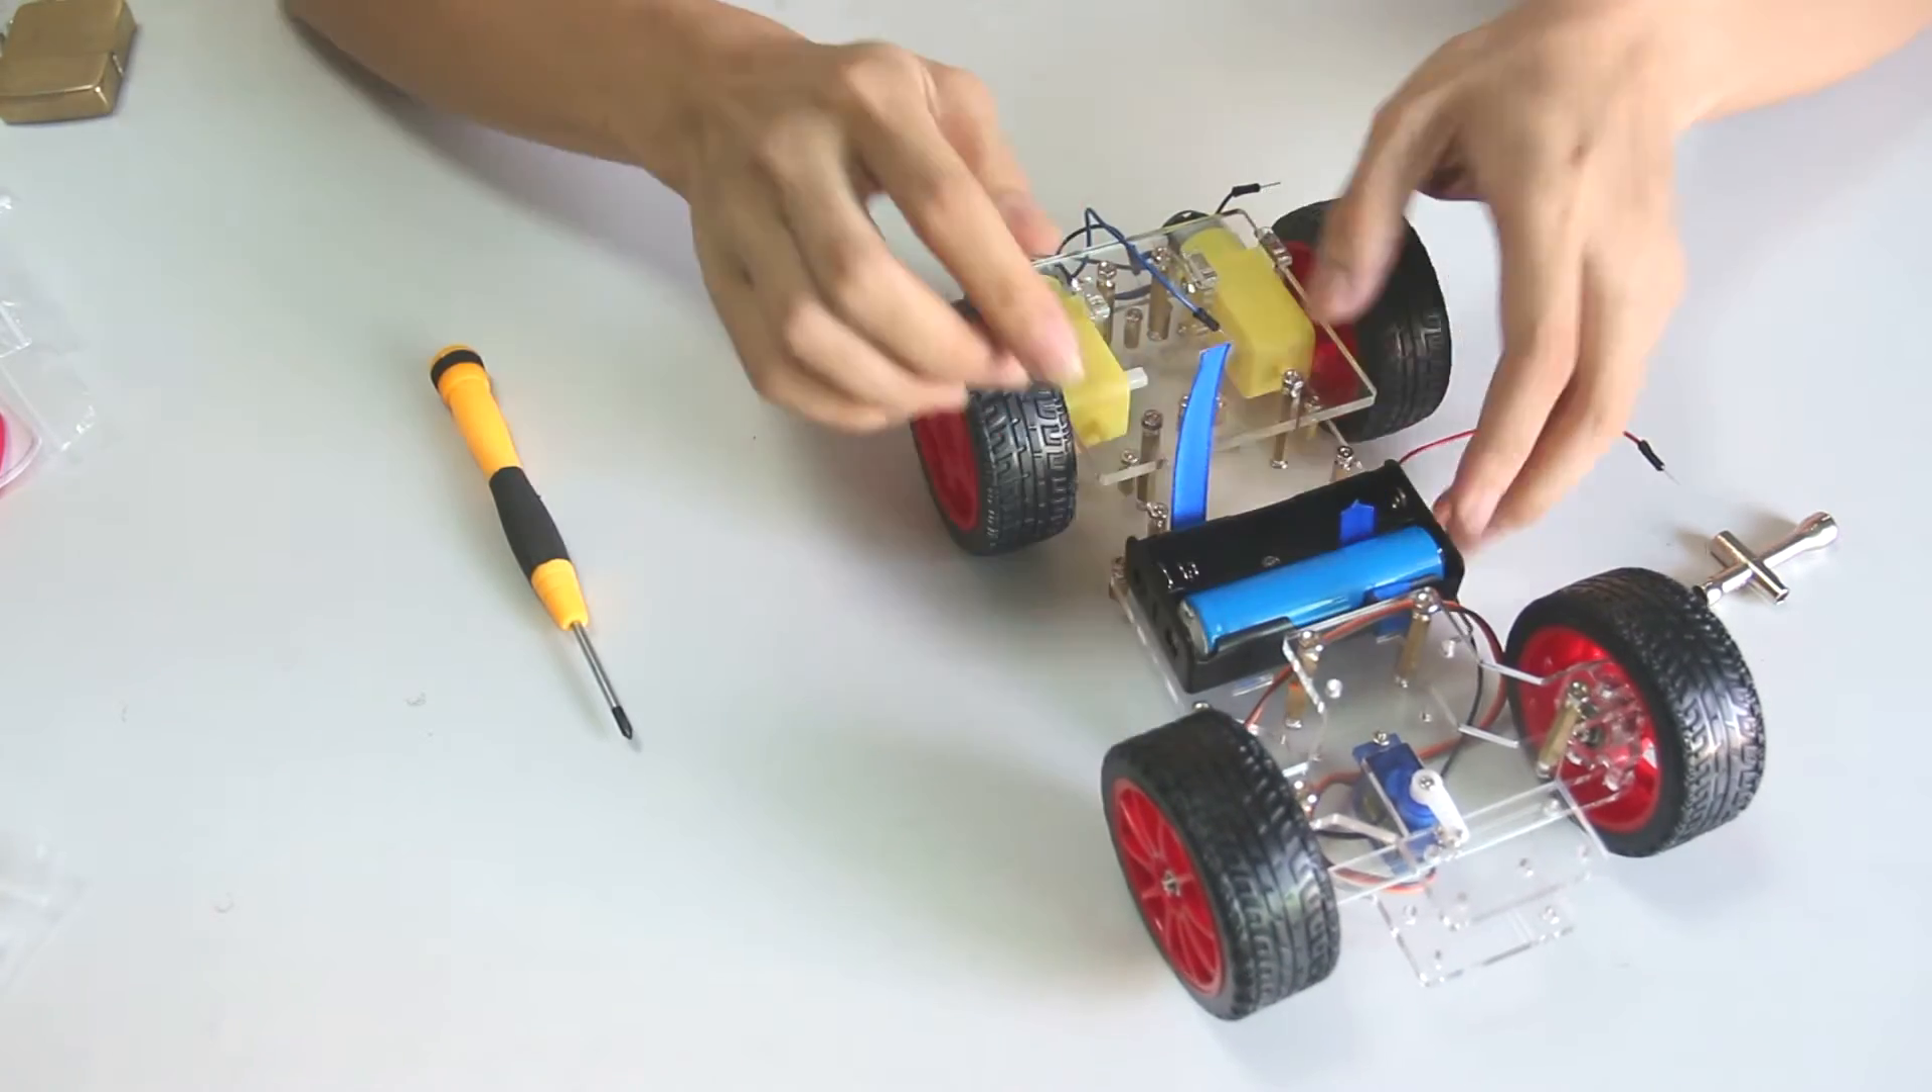So now the battery holder is assembled to the plate.